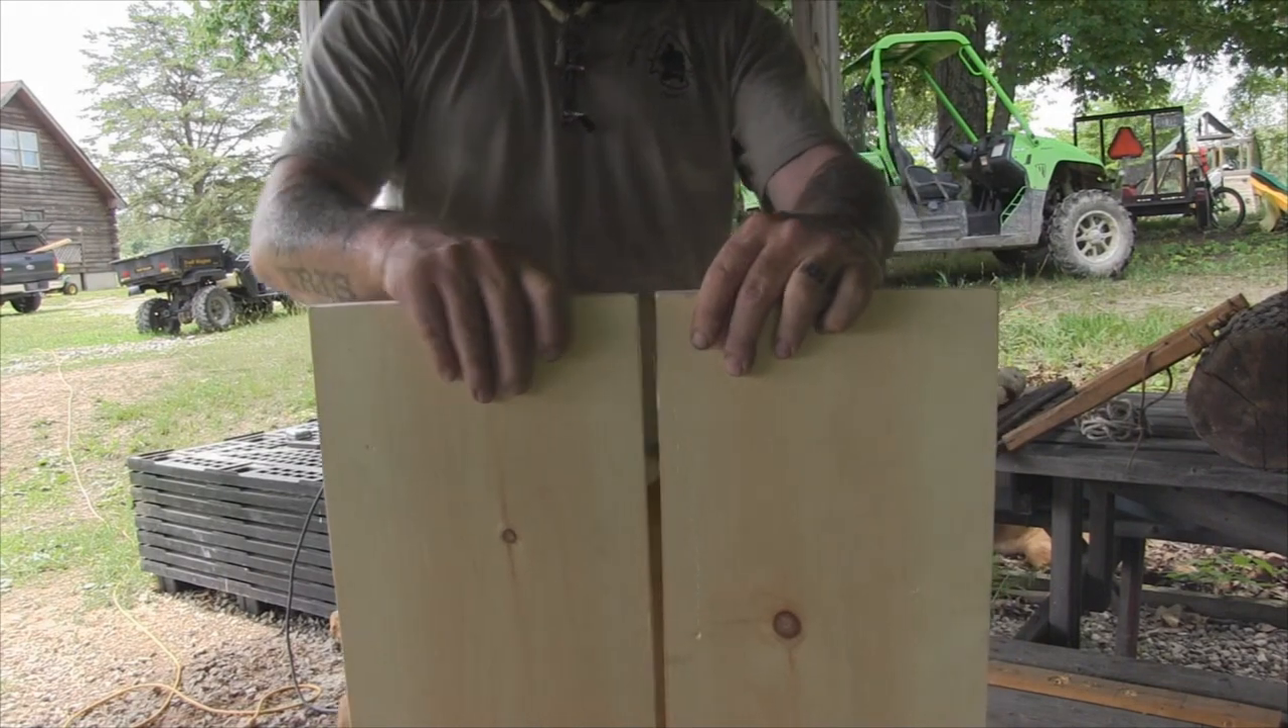Now when we lift this up, we can see that there's some separation here.